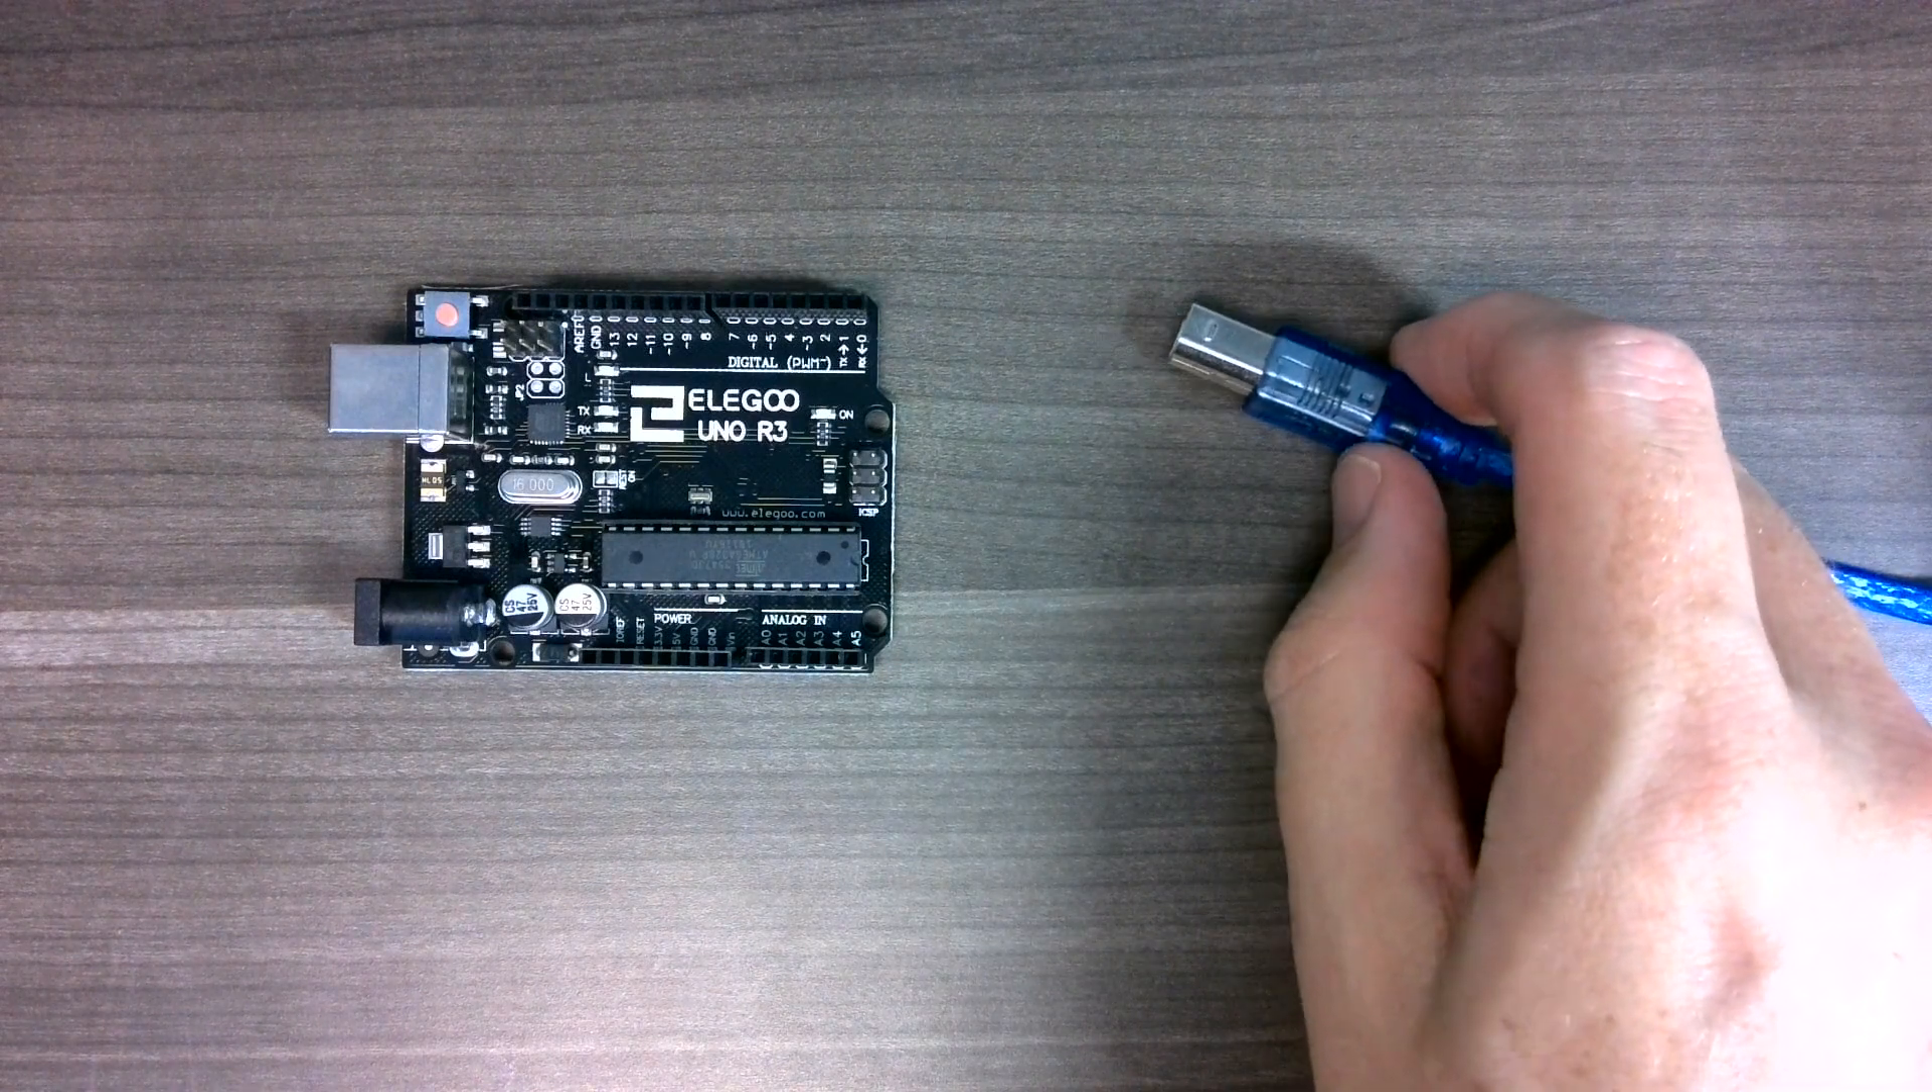I've not connected anything else to the Arduino.